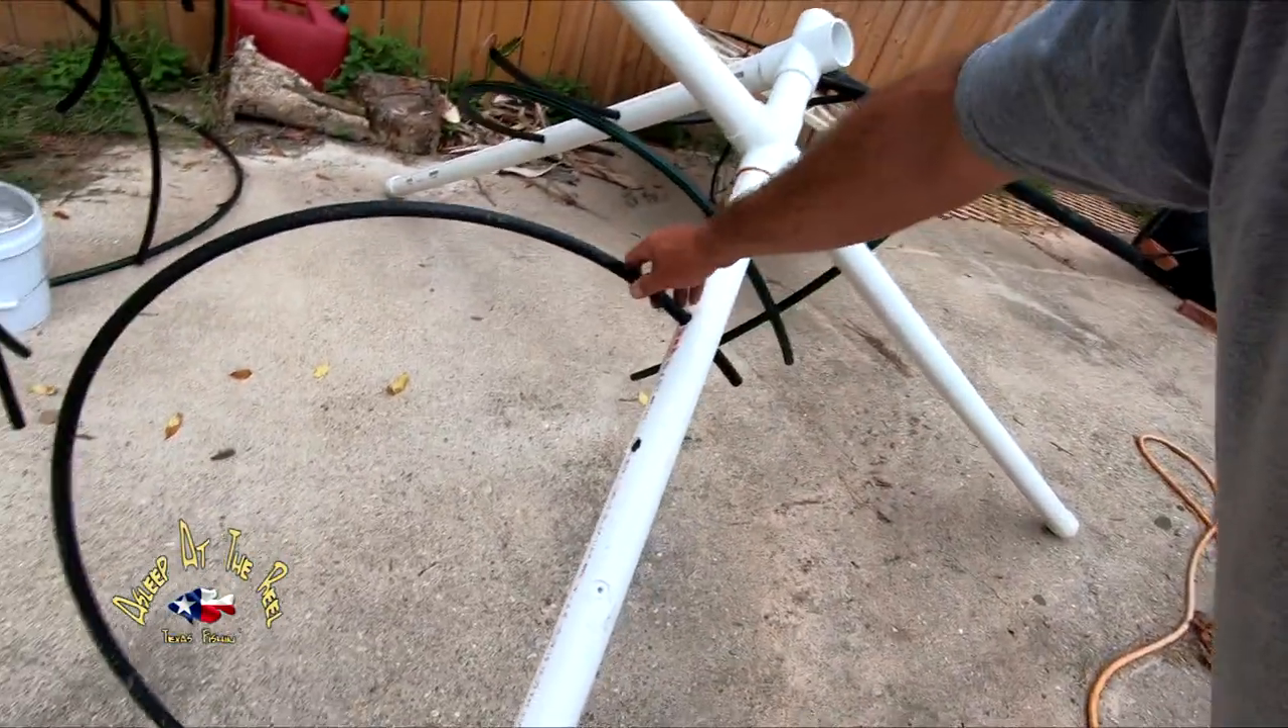You can see I've started putting pipe in here.